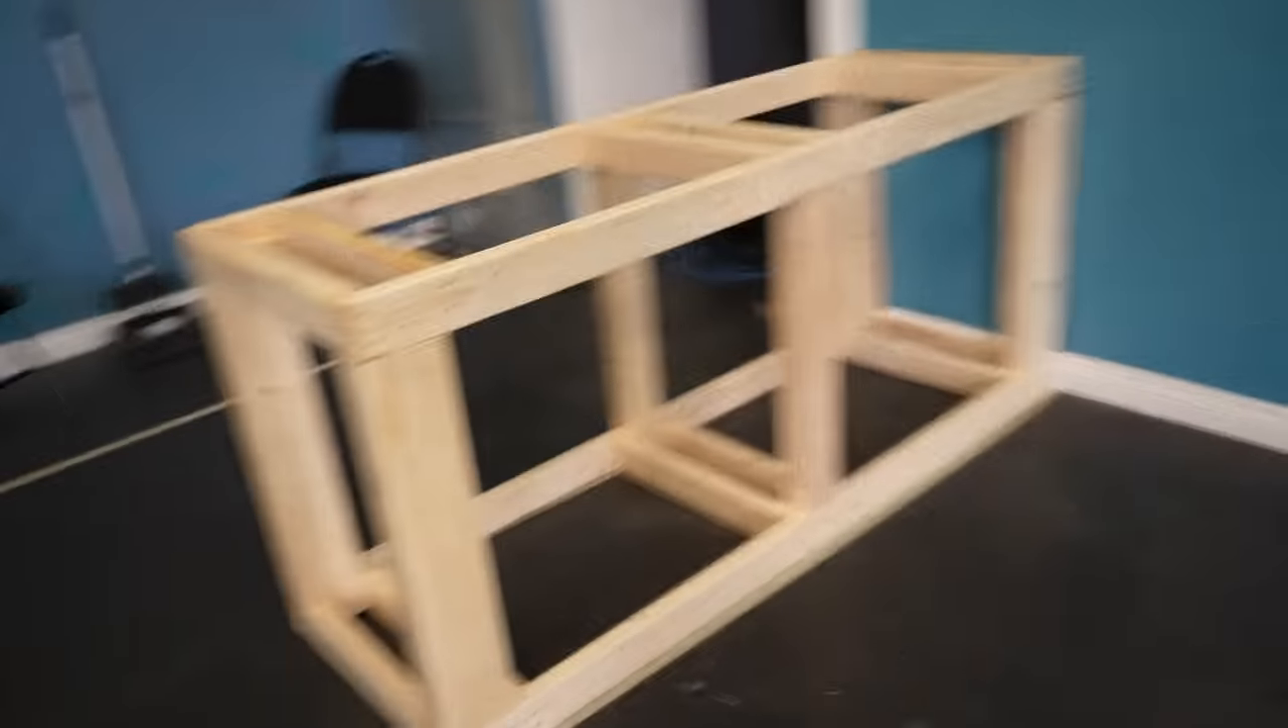We still have to put plywood on top as well as some padding and we need to wrap it so it looks better.